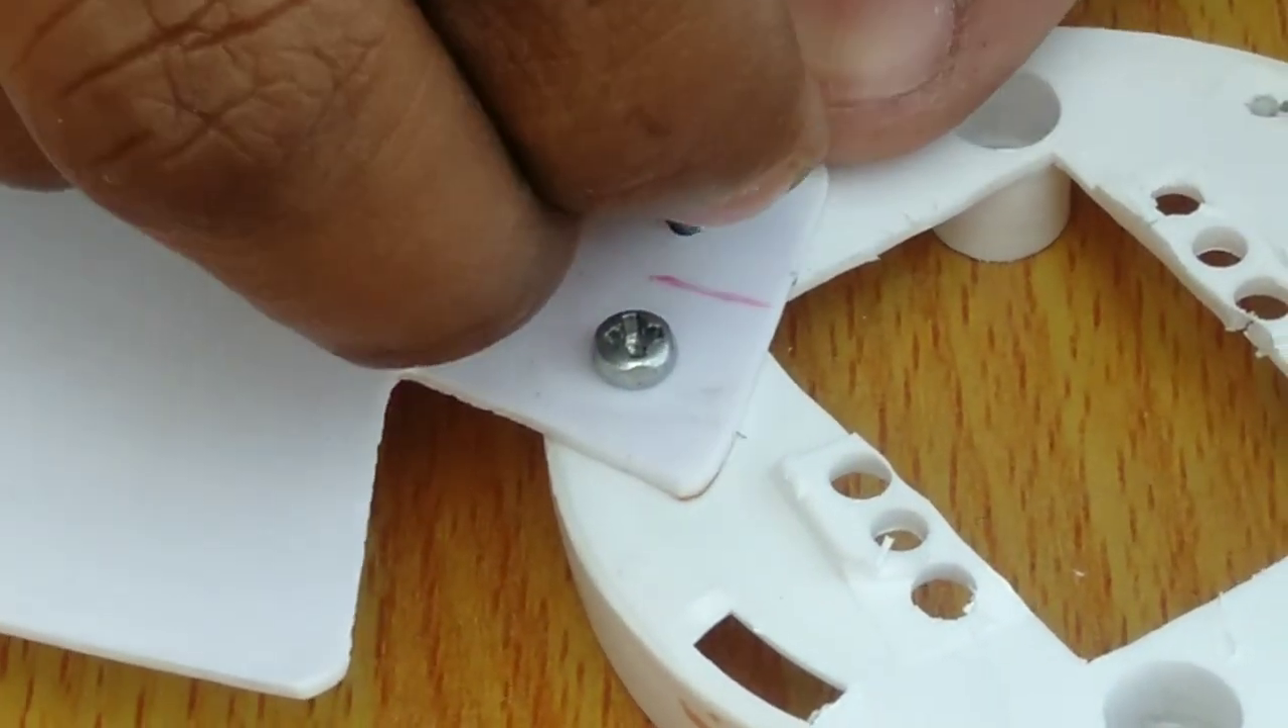तो मैंने पहला पैंच लगा दिया है इसी तरह दूसरा तीसरा चोथा पांच और छटा।